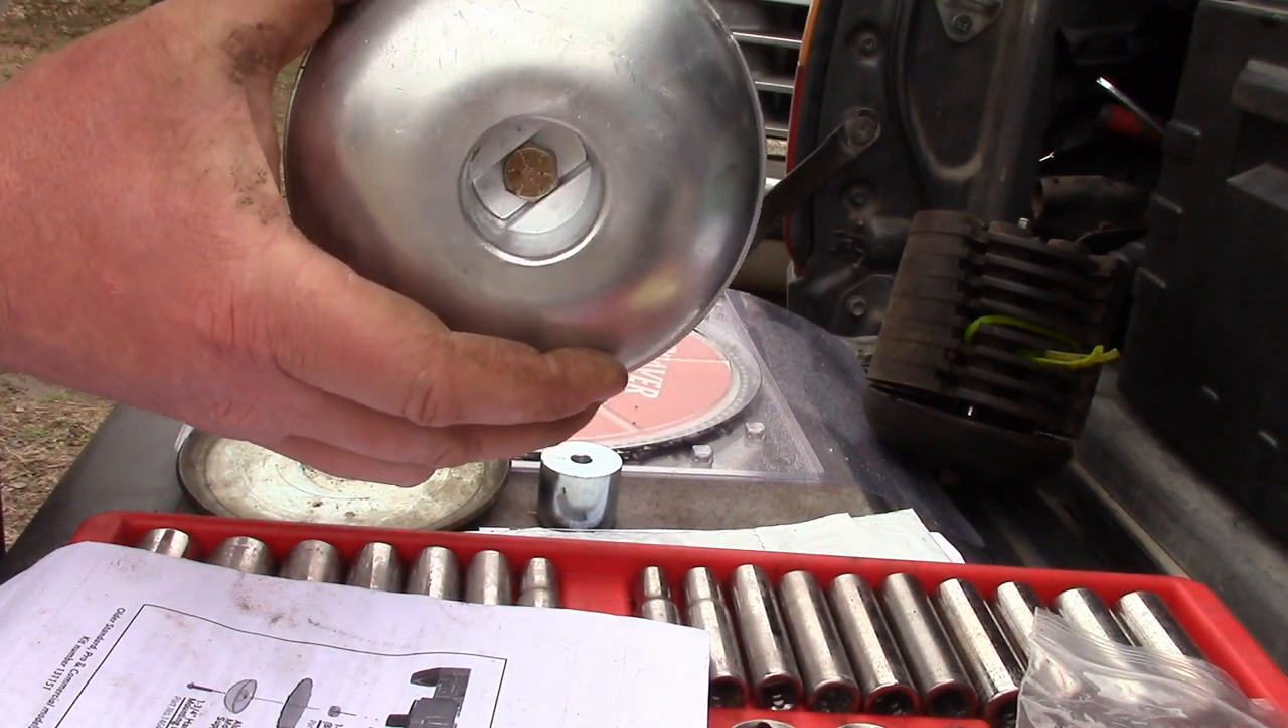All right you see how that bolt fits in there.